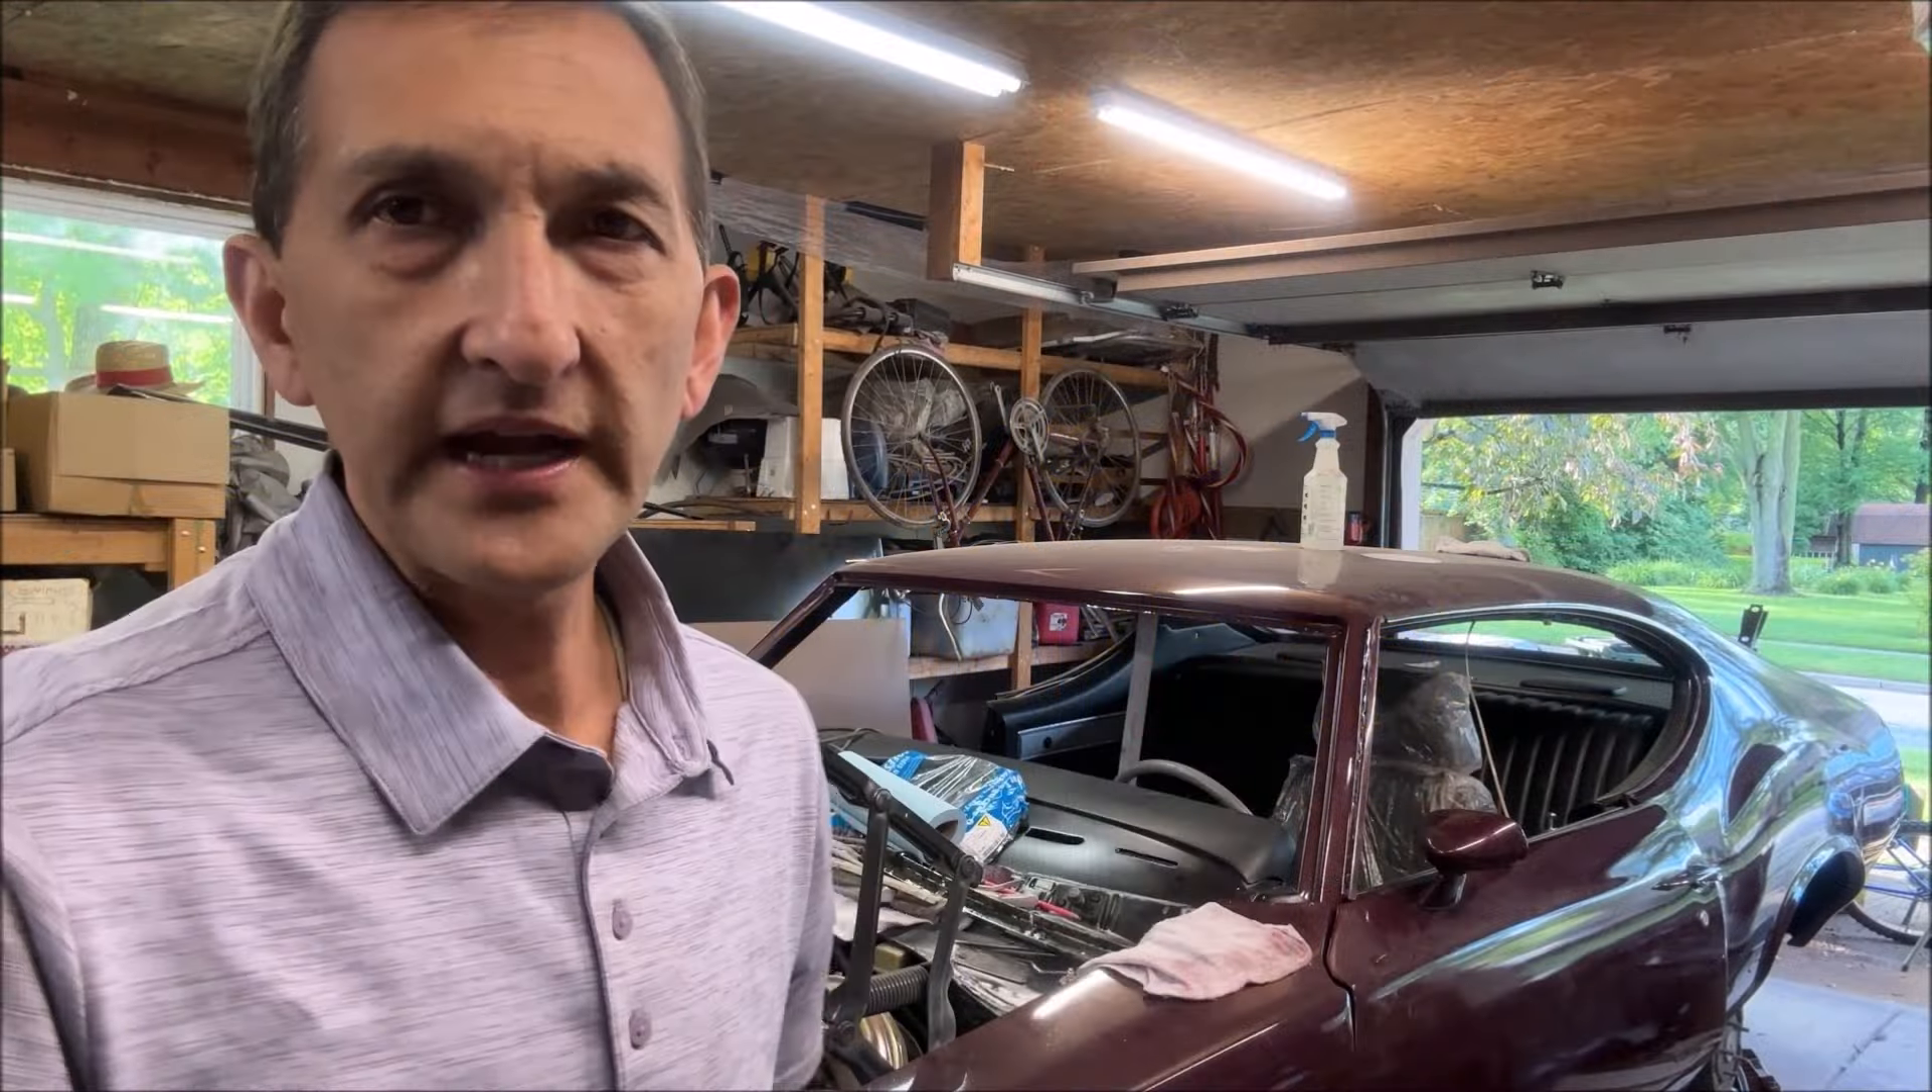As you can see, the car doesn't have a windshield in it yet, it's being put together.